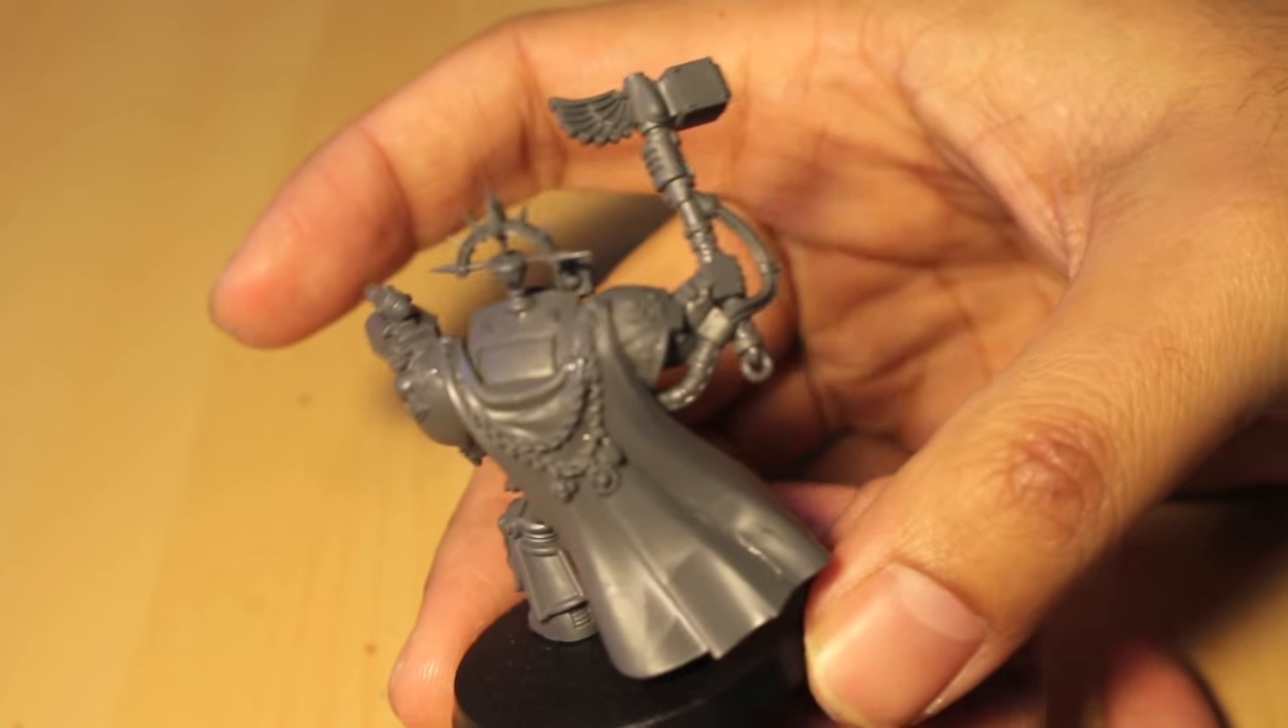Your blood angels captain is completely built up.